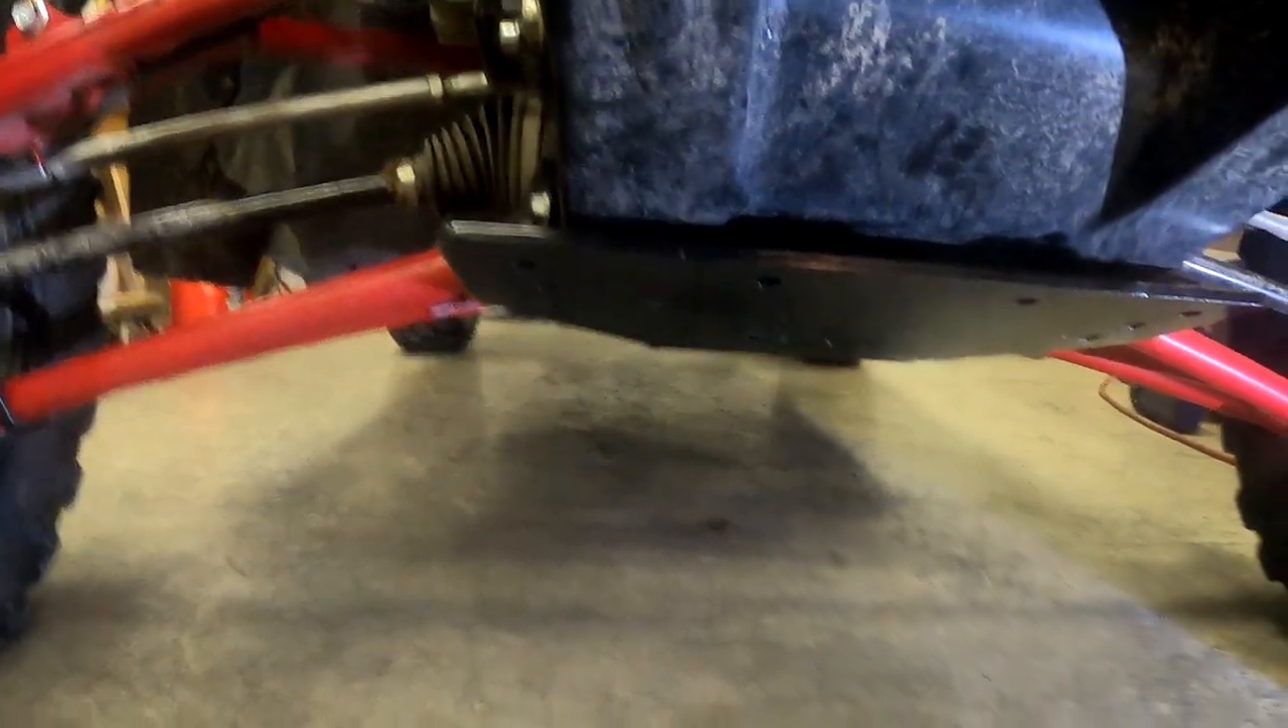But uh that skid plate mounted up really nice.